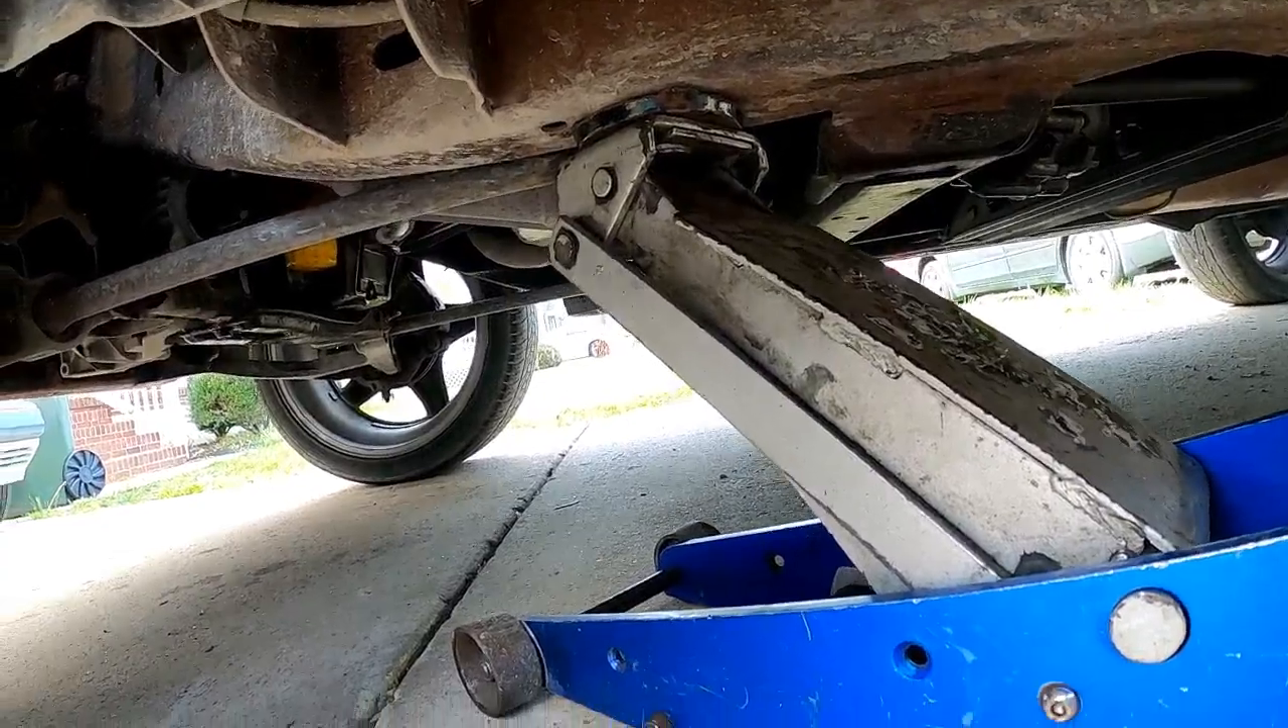I have the jack set right underneath the frame you can see the frame that runs along the length of the car.